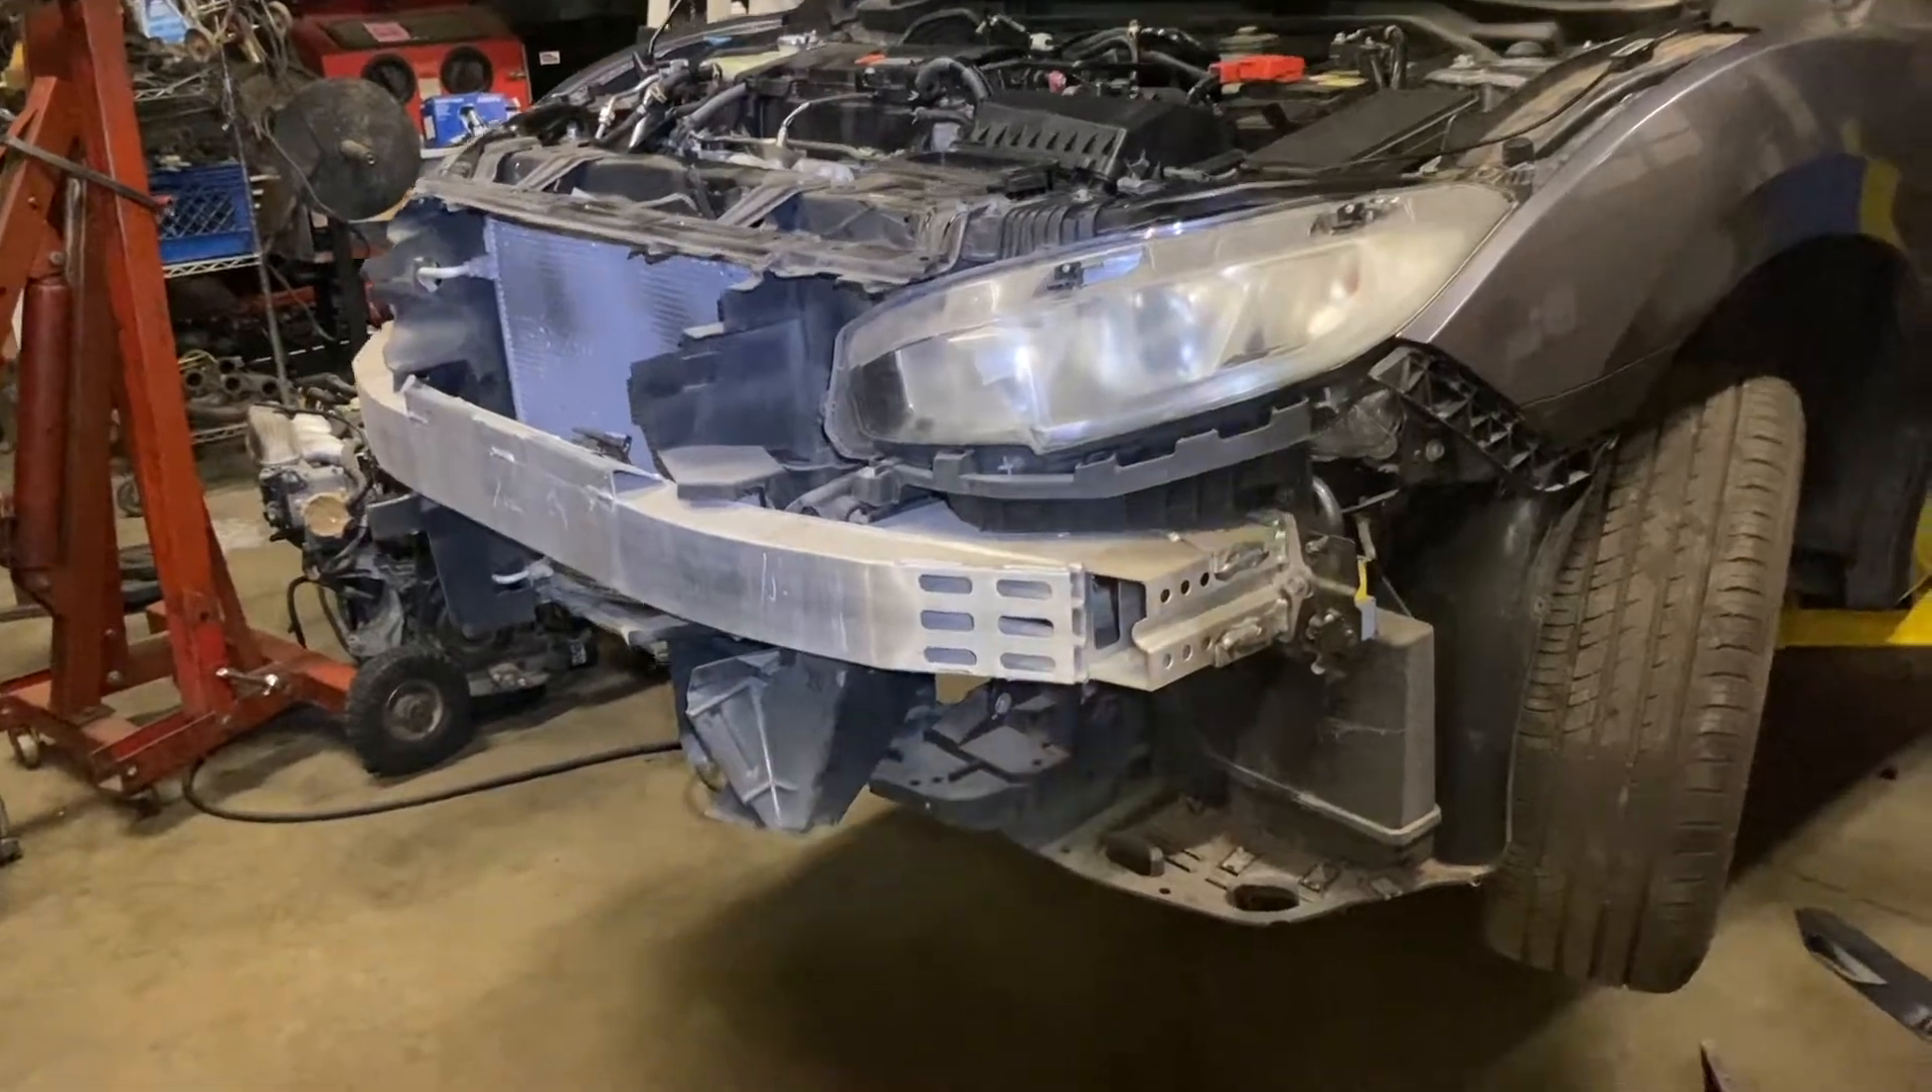Okay so i got the bumper off.